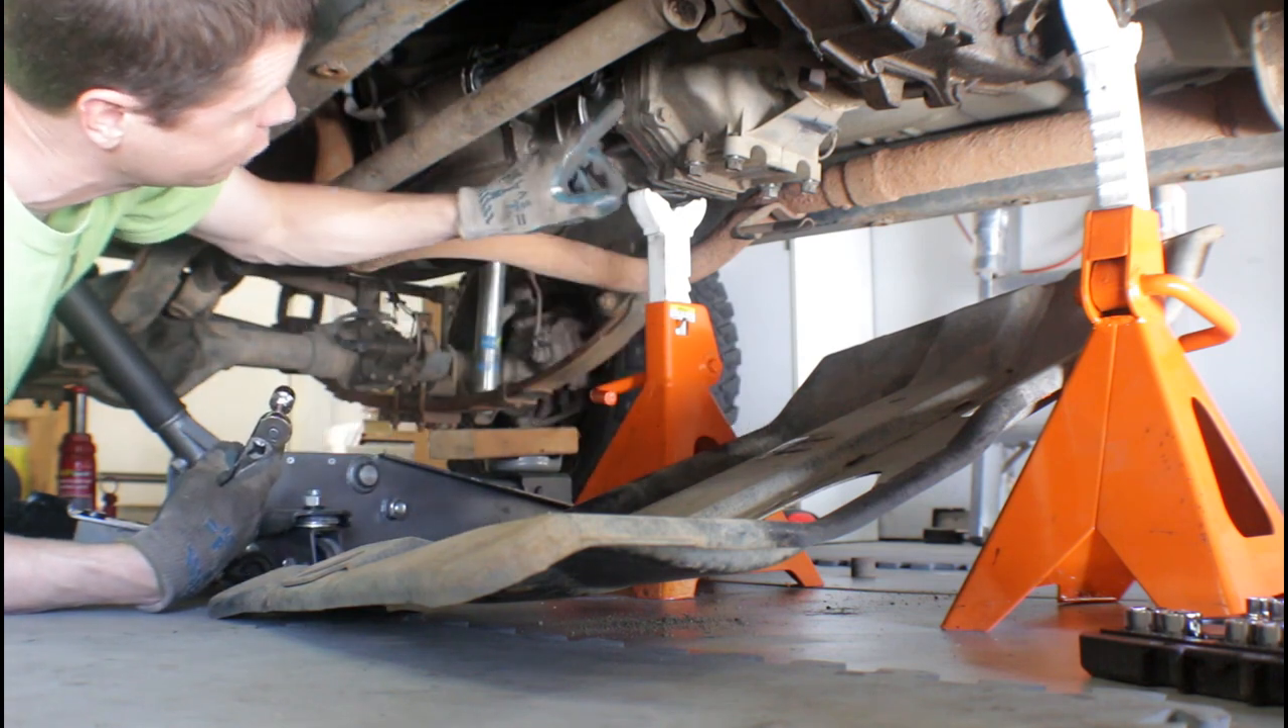So we've got the skid plate out of the way here.